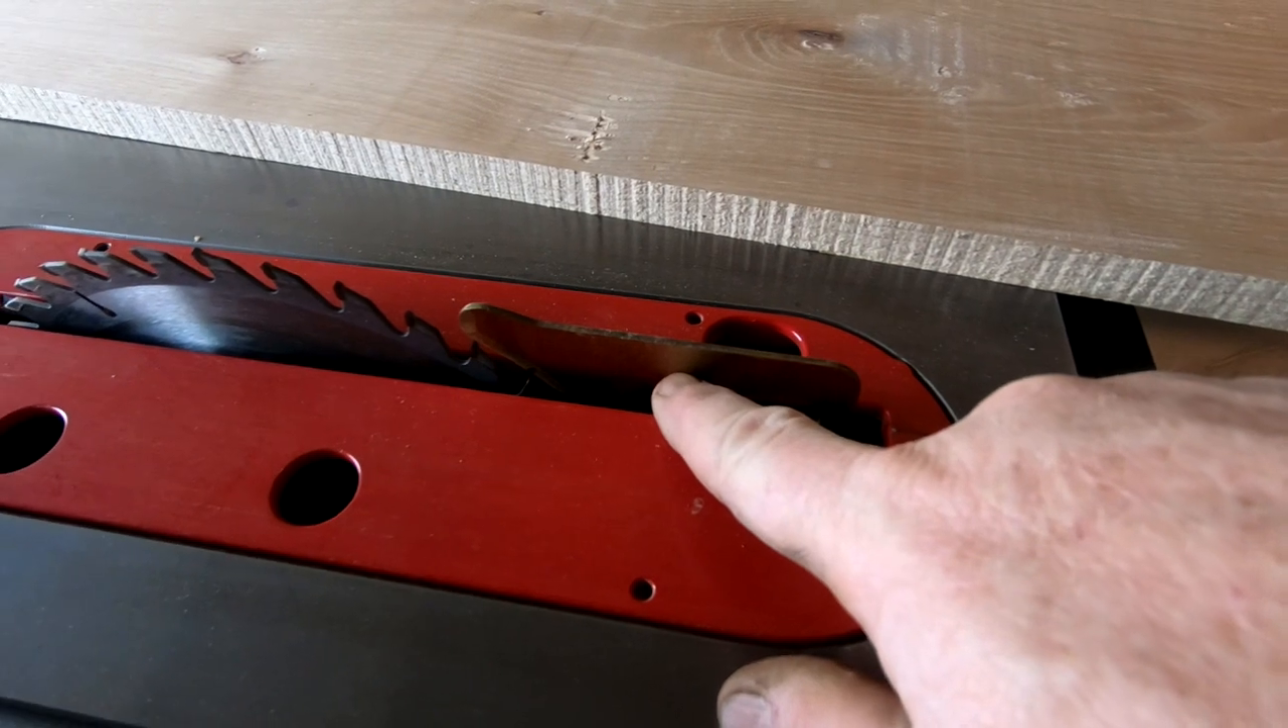One other thing you'll notice on my saw is that I've installed a riving knife or a riving knife.